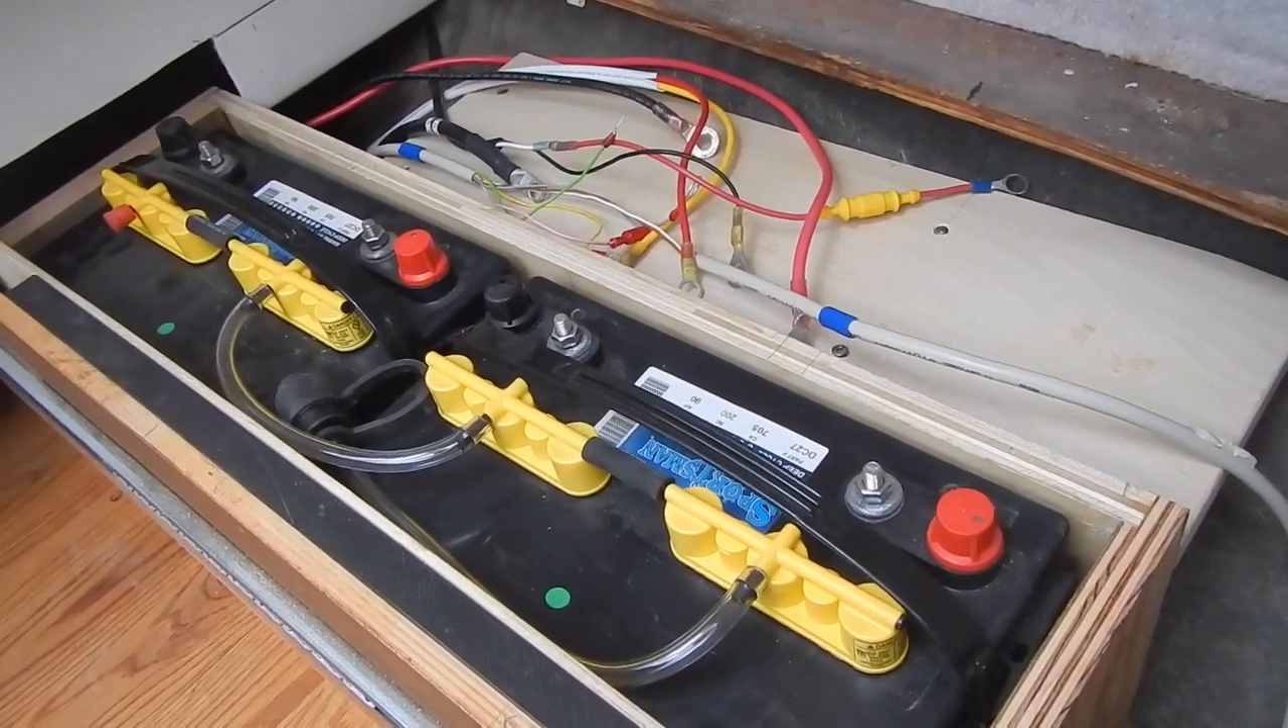So there are our batteries in place in the battery box. Uh we haven't wired anything at this point.